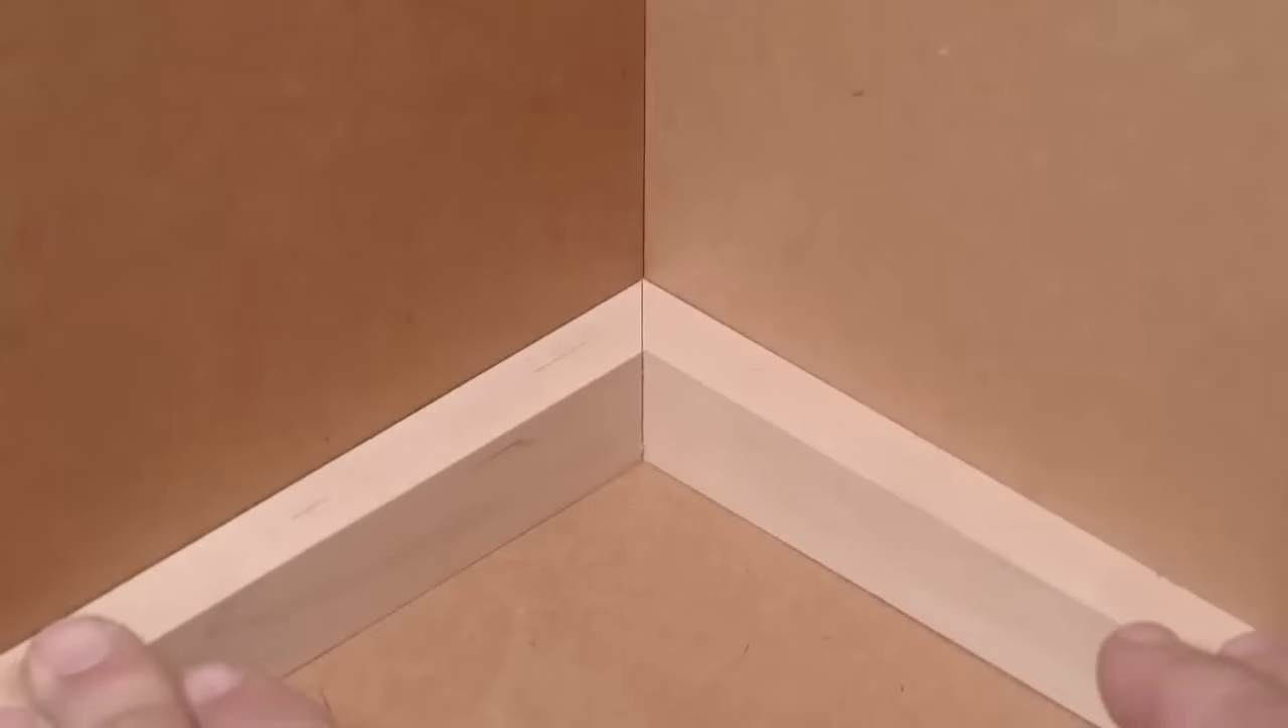And the miter fits perfectly.